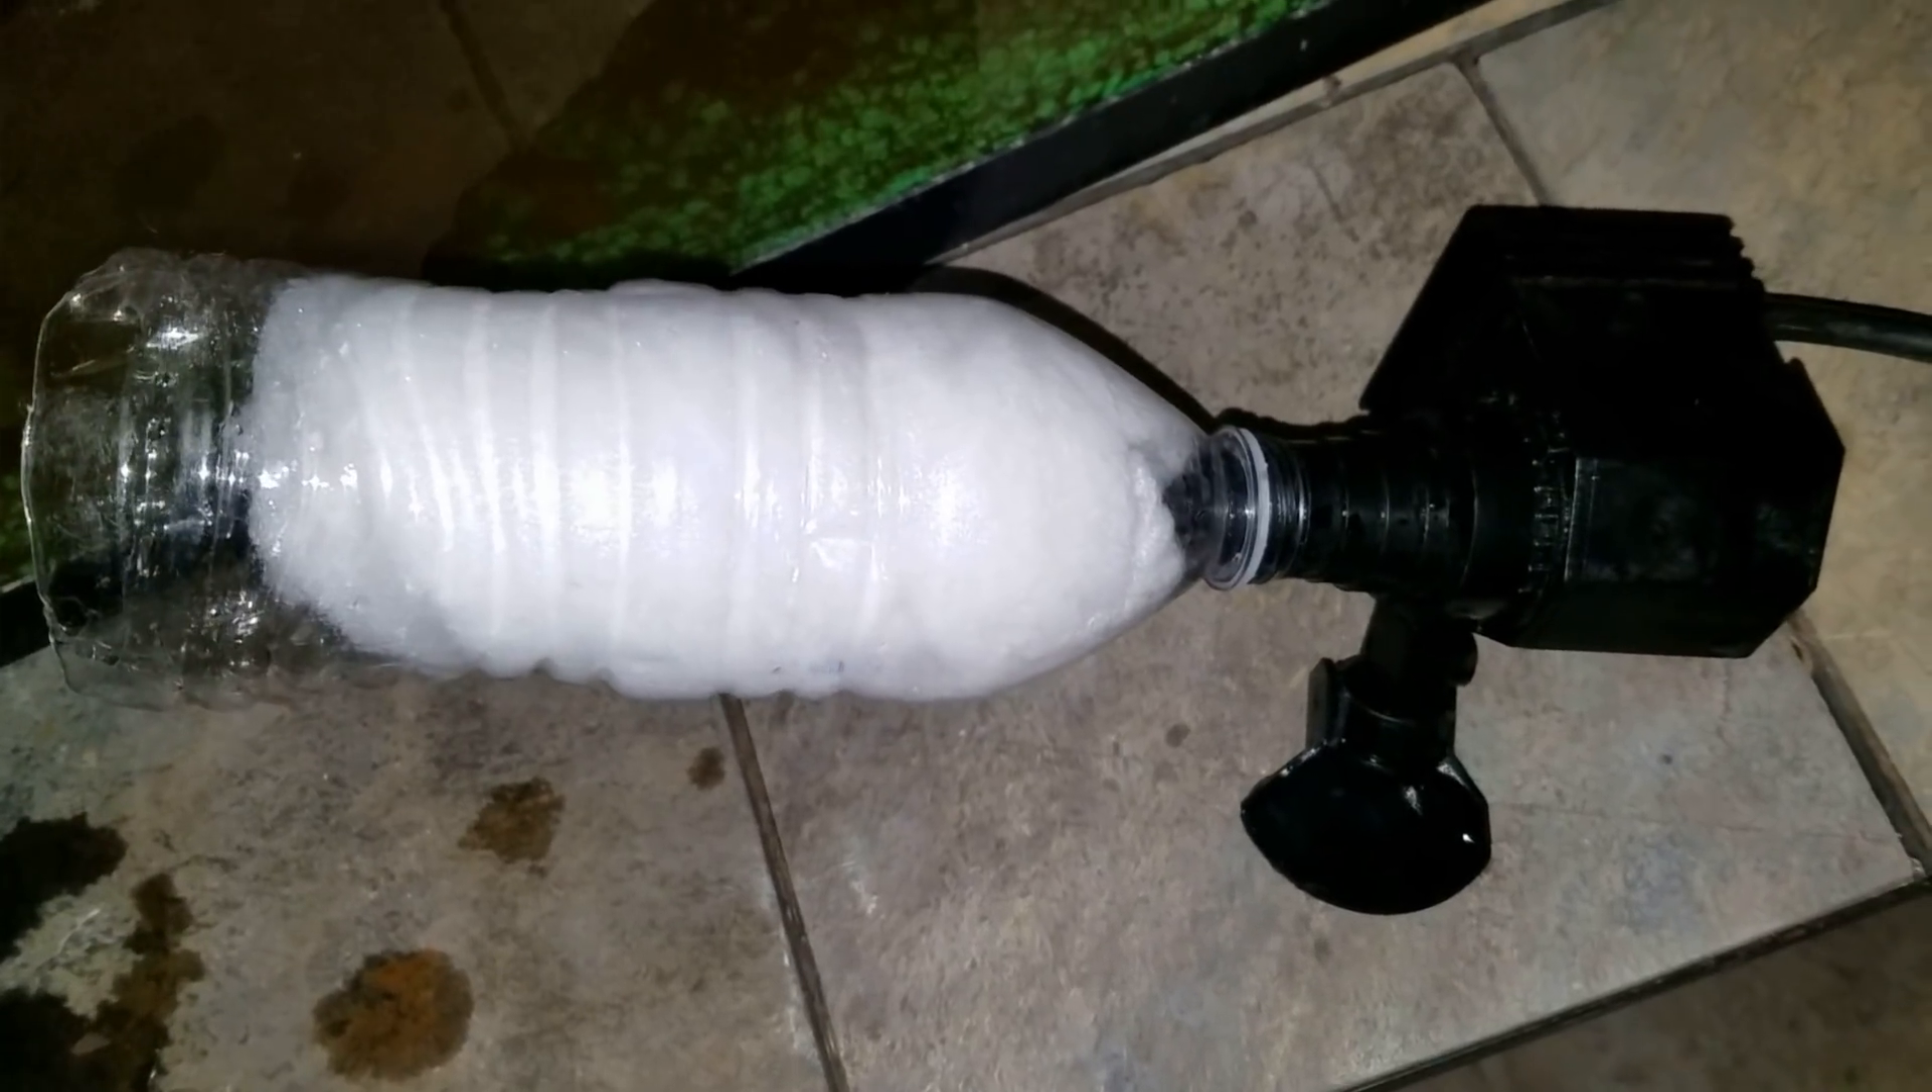And, I've taken some fresh new filter material and I repacked this filter.